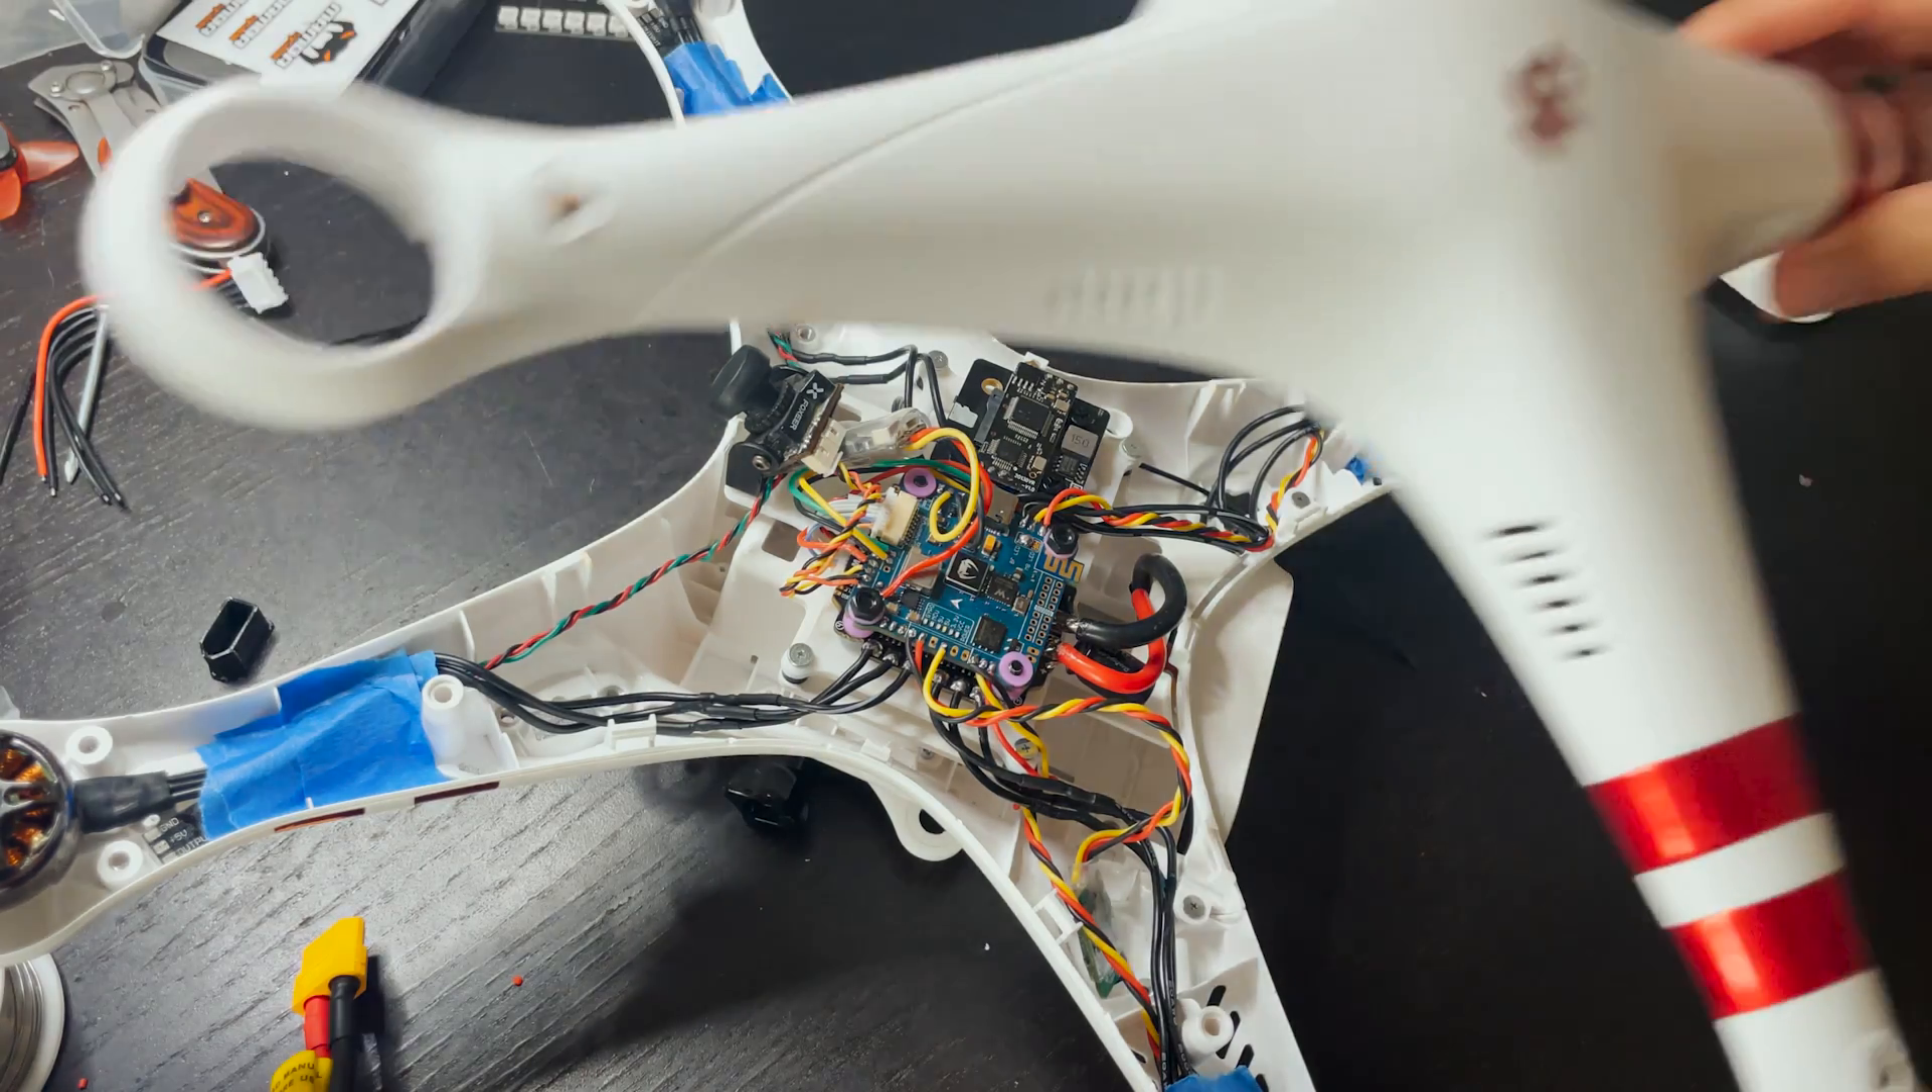So now all that's left to do is get the cover back on here and get some props on.